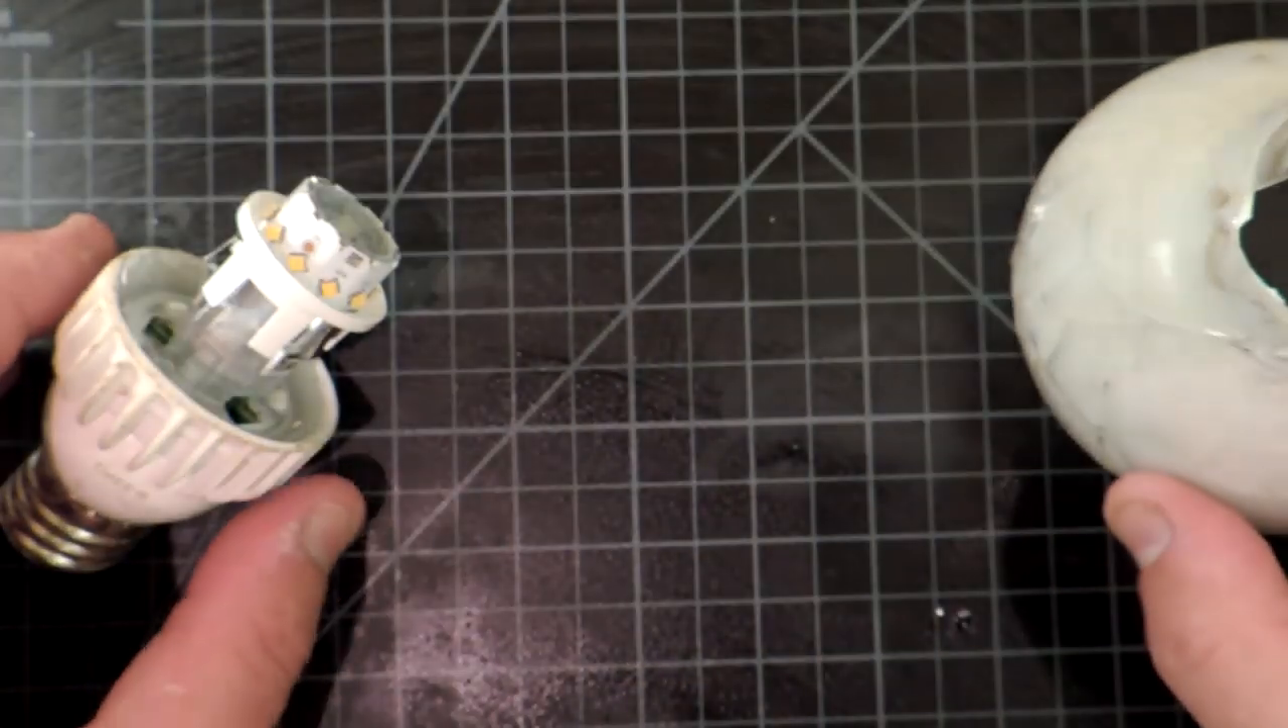Okay, the diffuser is off, and here's the base.